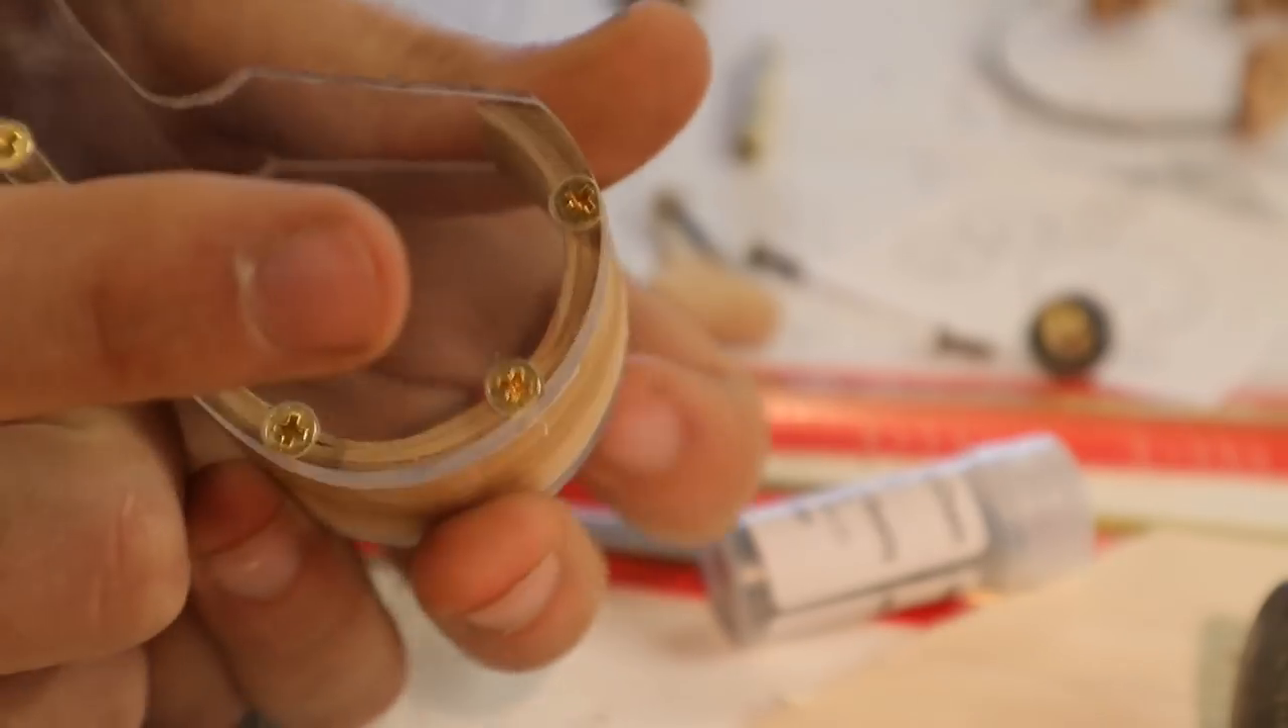That is the bottom portion of the crankcase put together yeah that's a lot of screws holding that together.